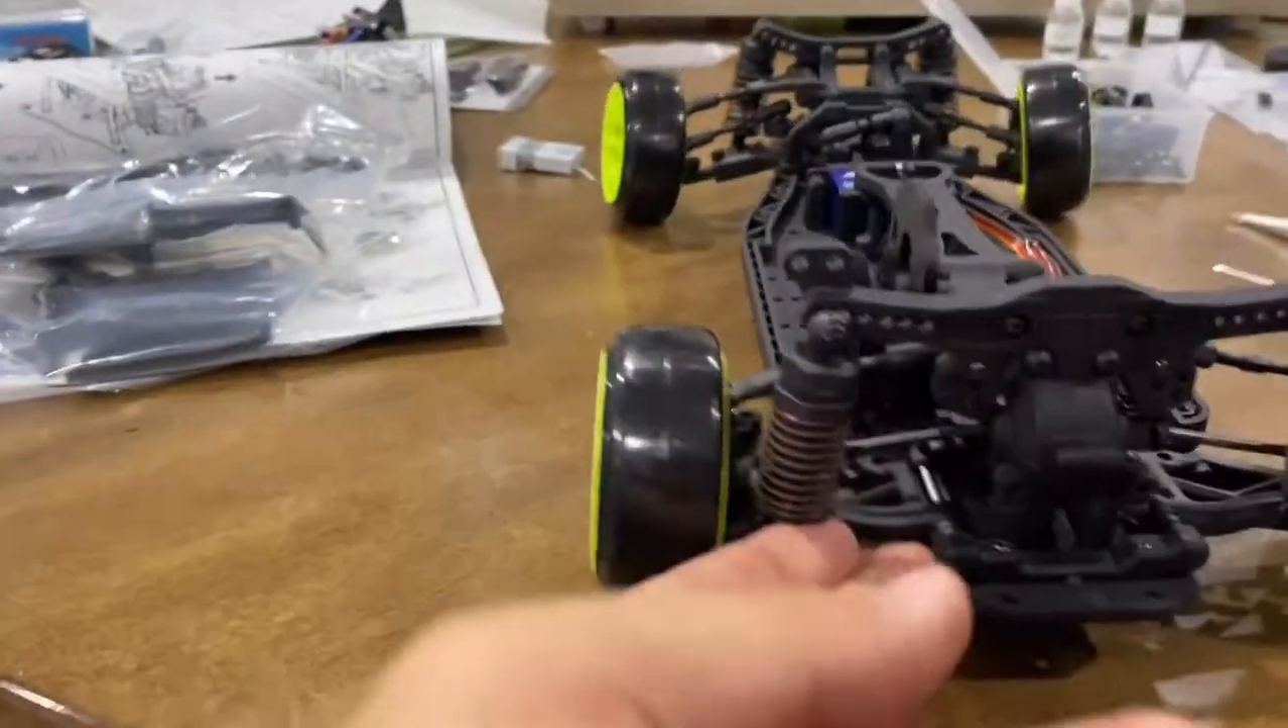All right guys so i just put on the tires.